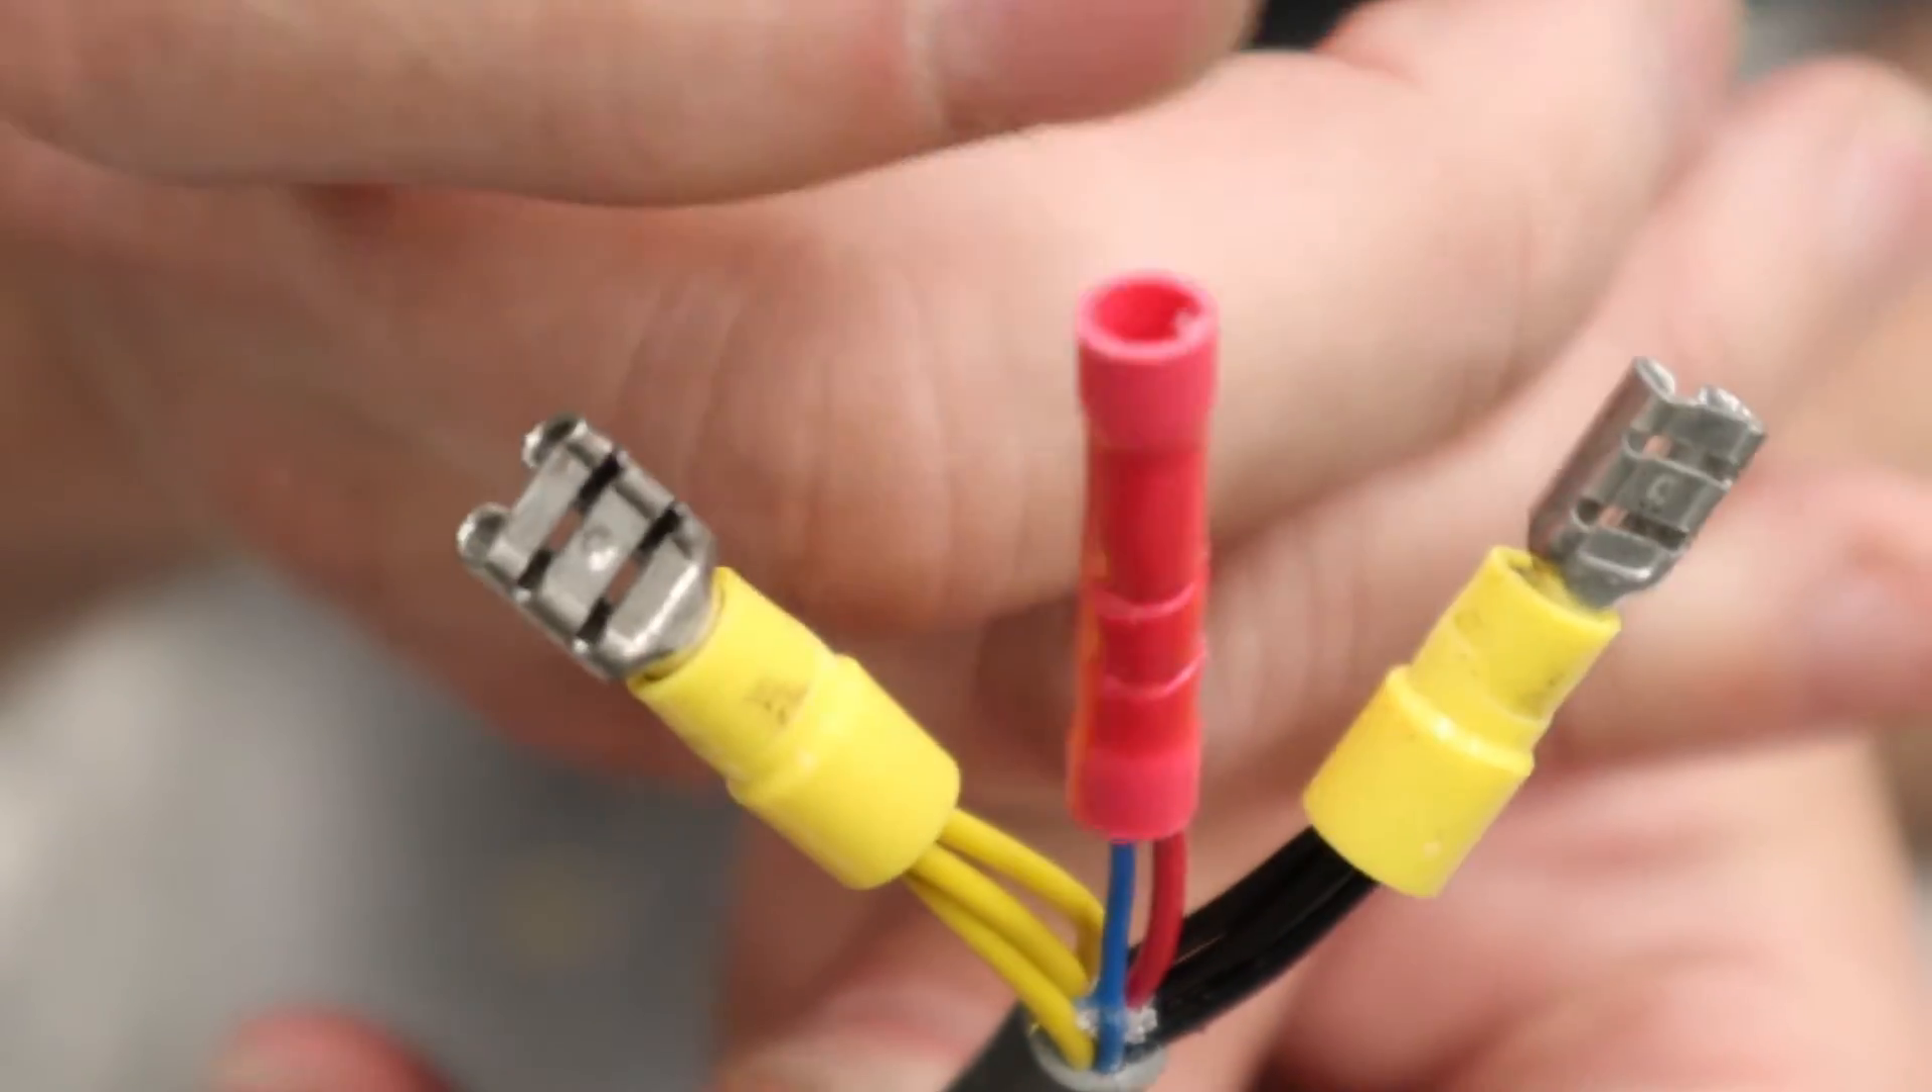I've got my blue and red wires together they're just crimped off together so it's kind of capped.